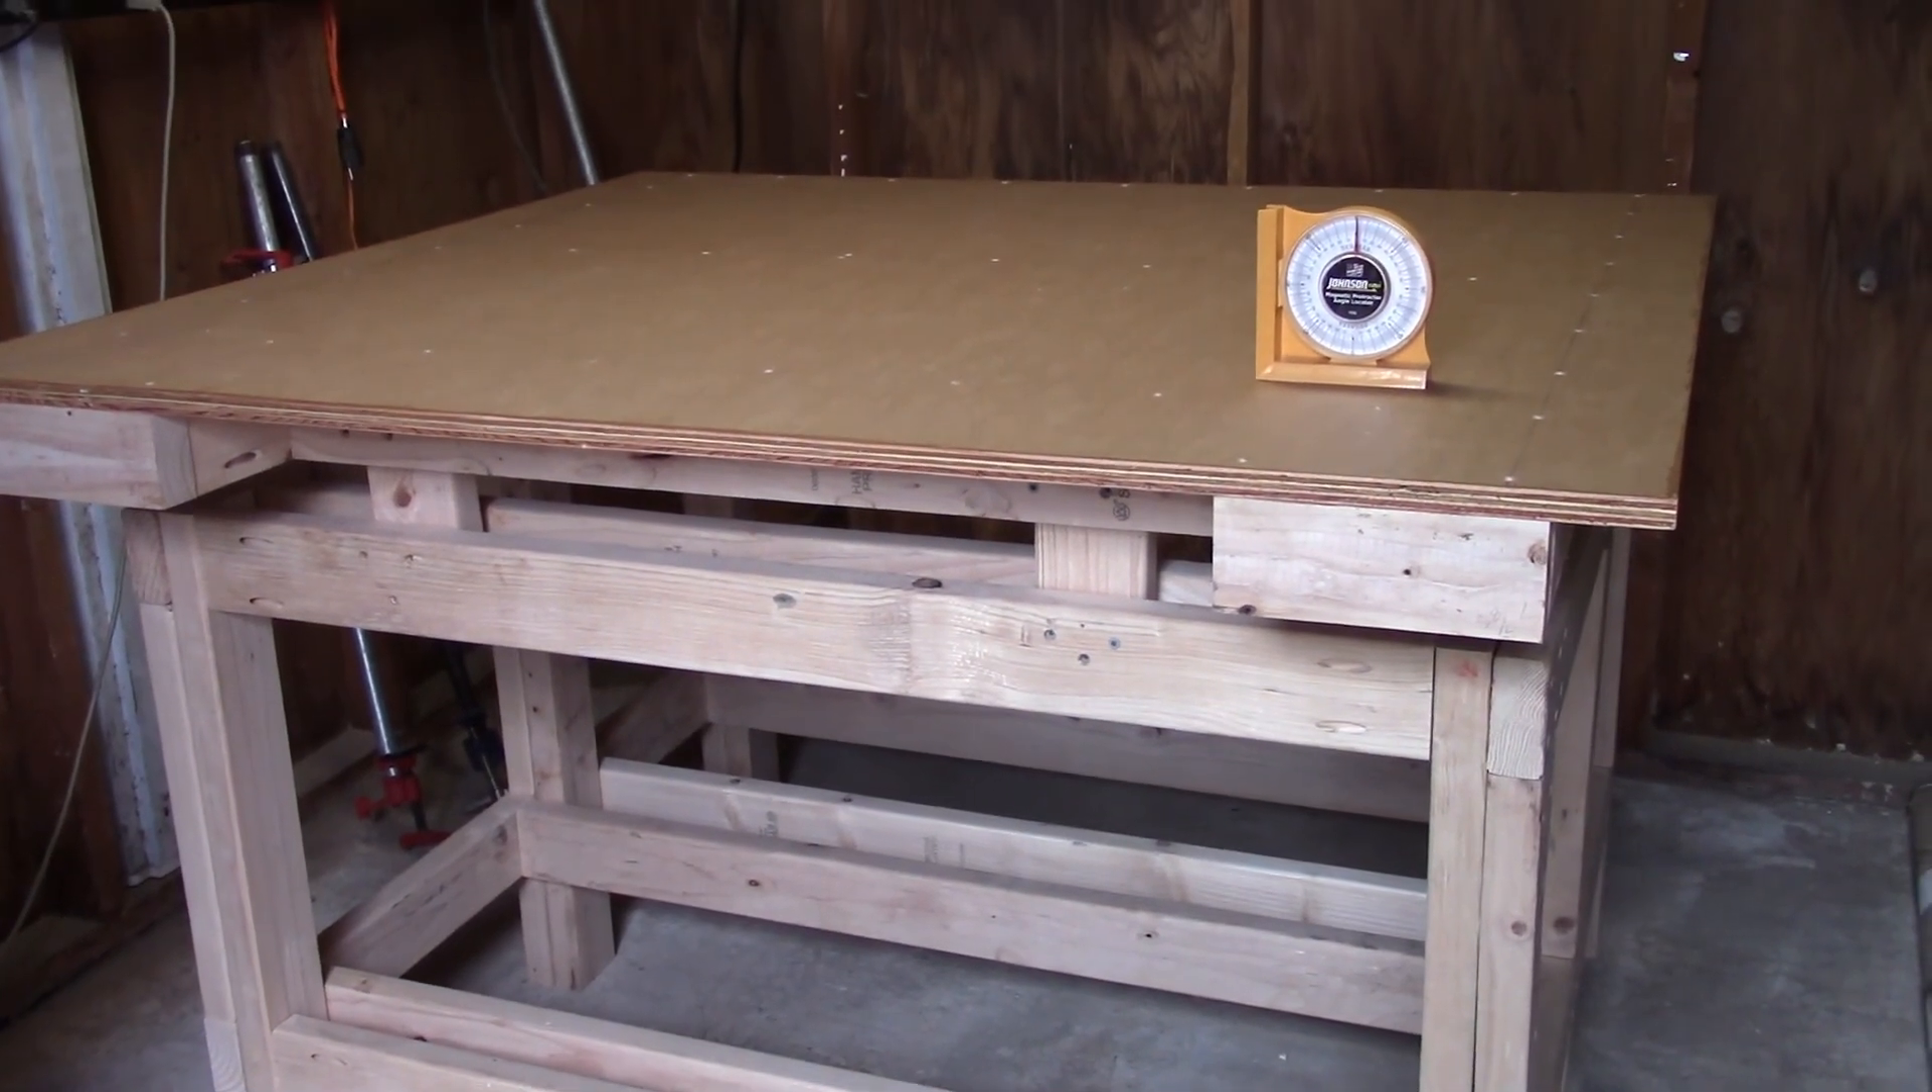Now you'll see that I don't have the shelves mounted down below yet and I don't have that center portion cut out yet but other than that we are basically finished with the tabletop.